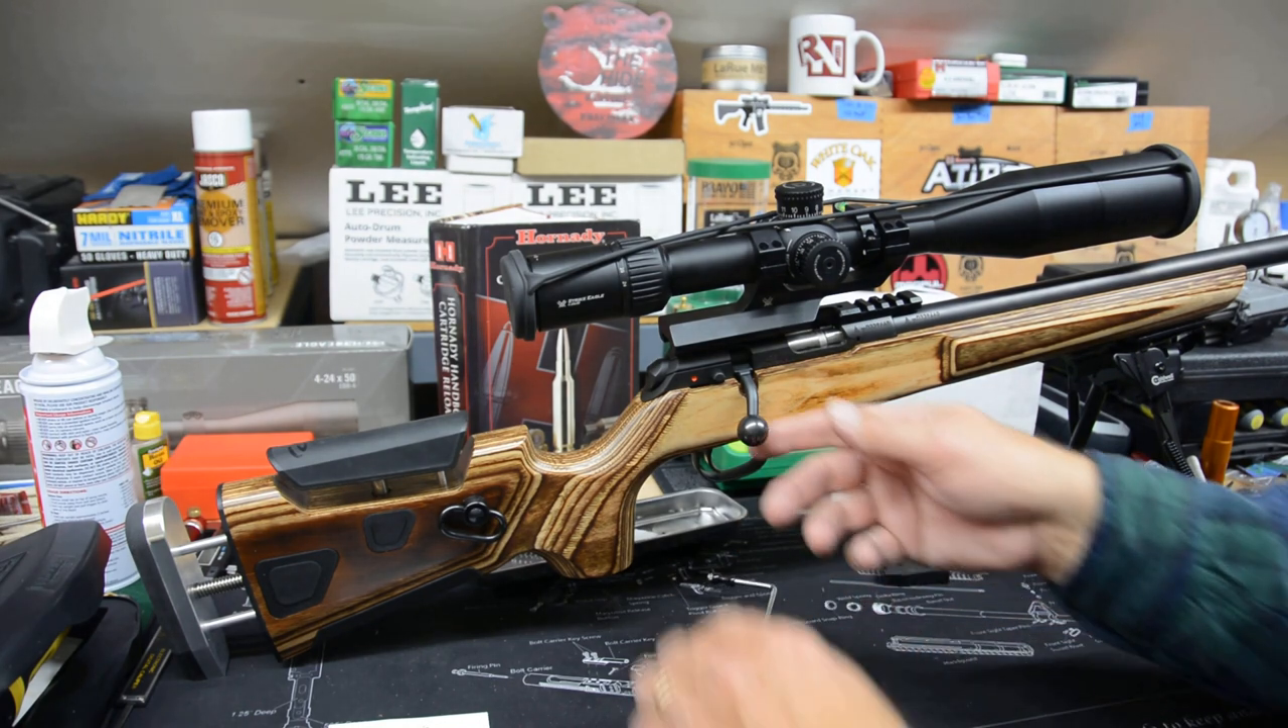All right, our receiver and barrel are back in our stock now.